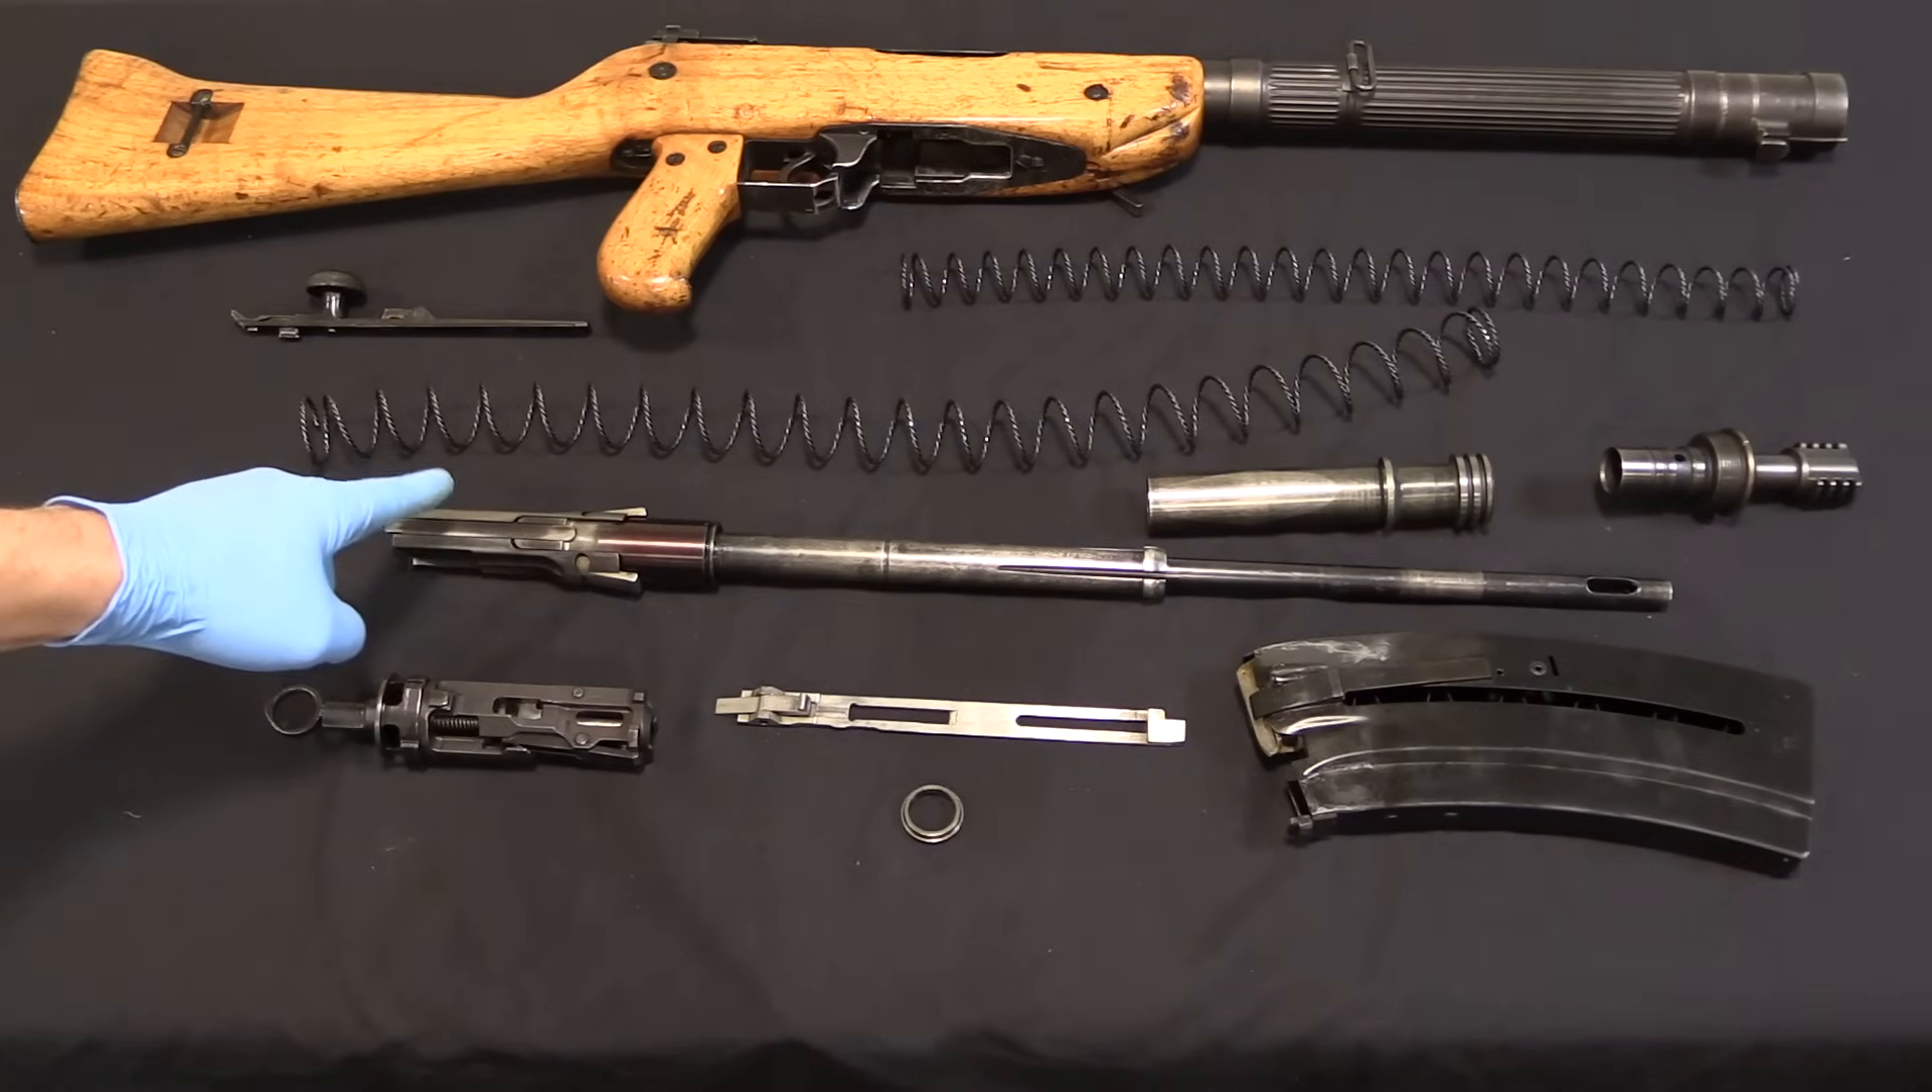All right, there is the SIG AK -53 field stripped. We've left a couple components together, like there's no way I'm going to take all the pins out of this.